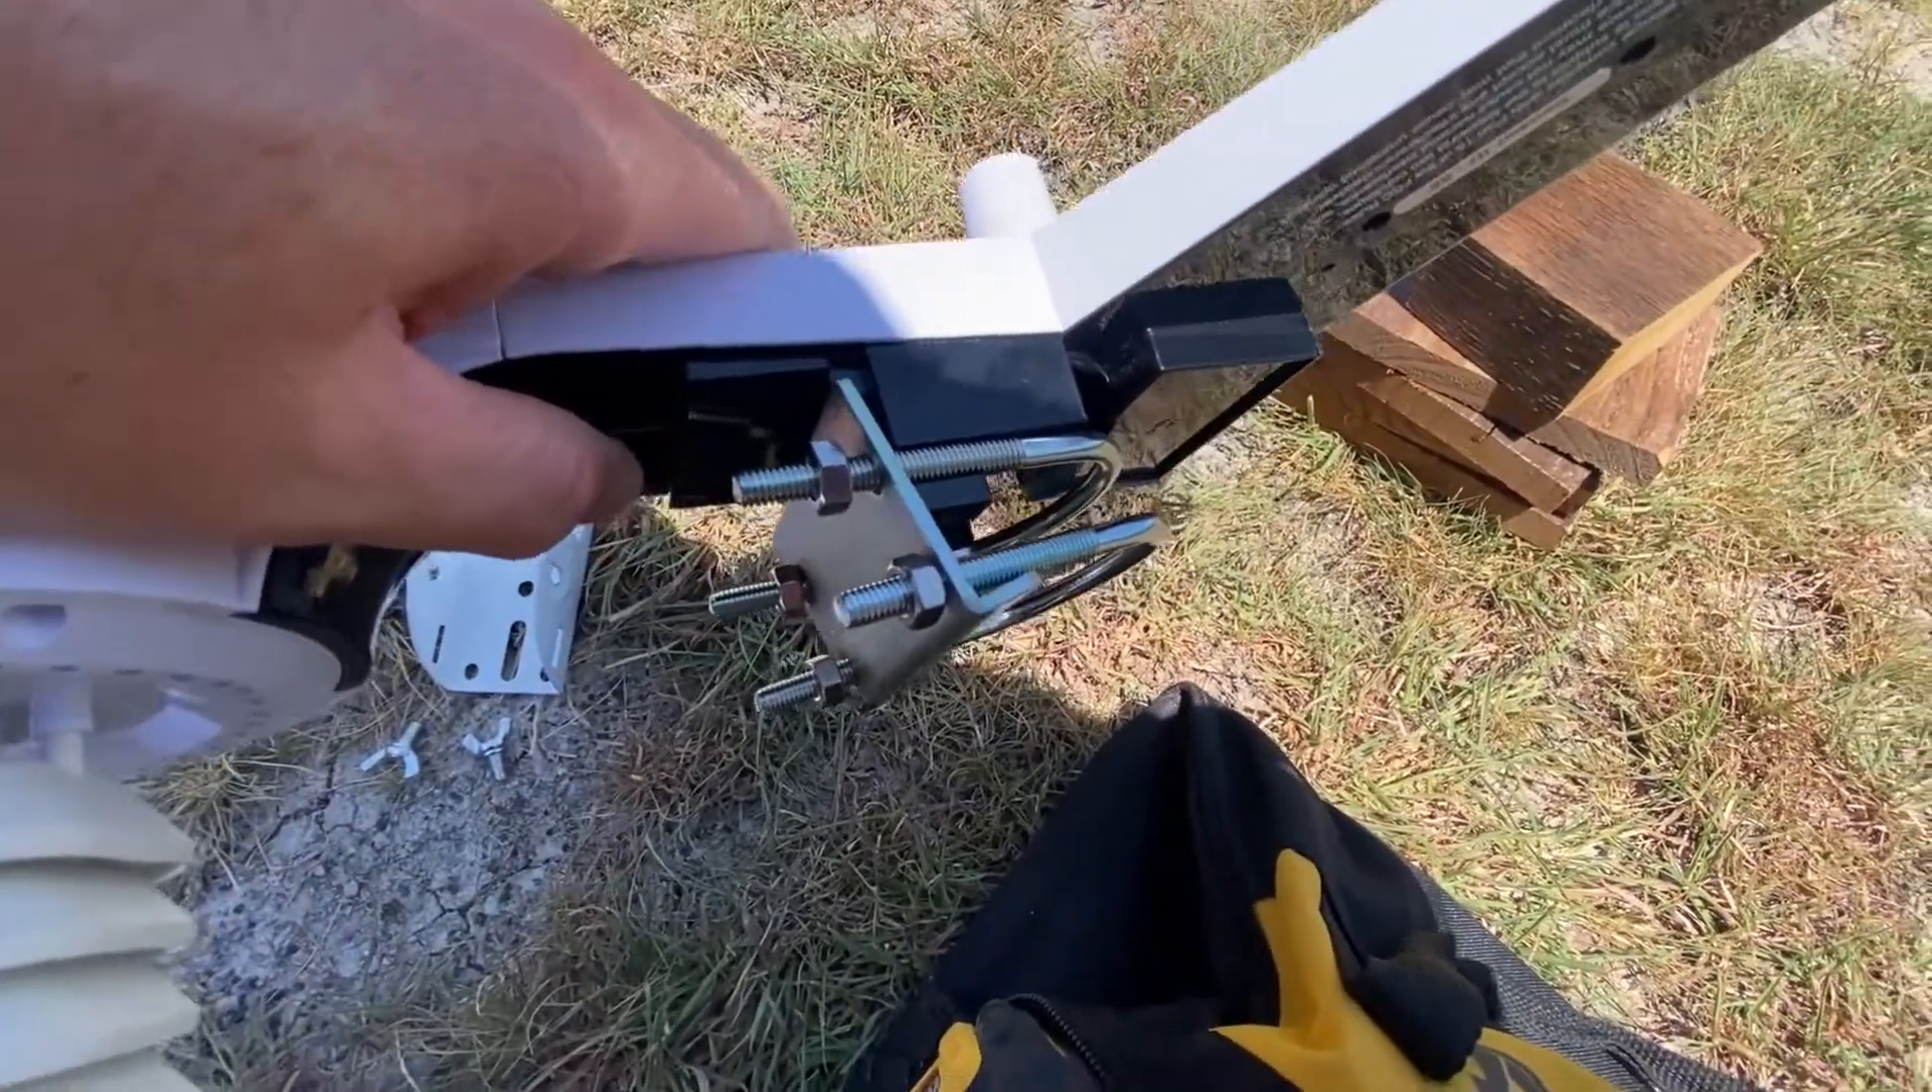So we have both the U-bolts on the weather station.